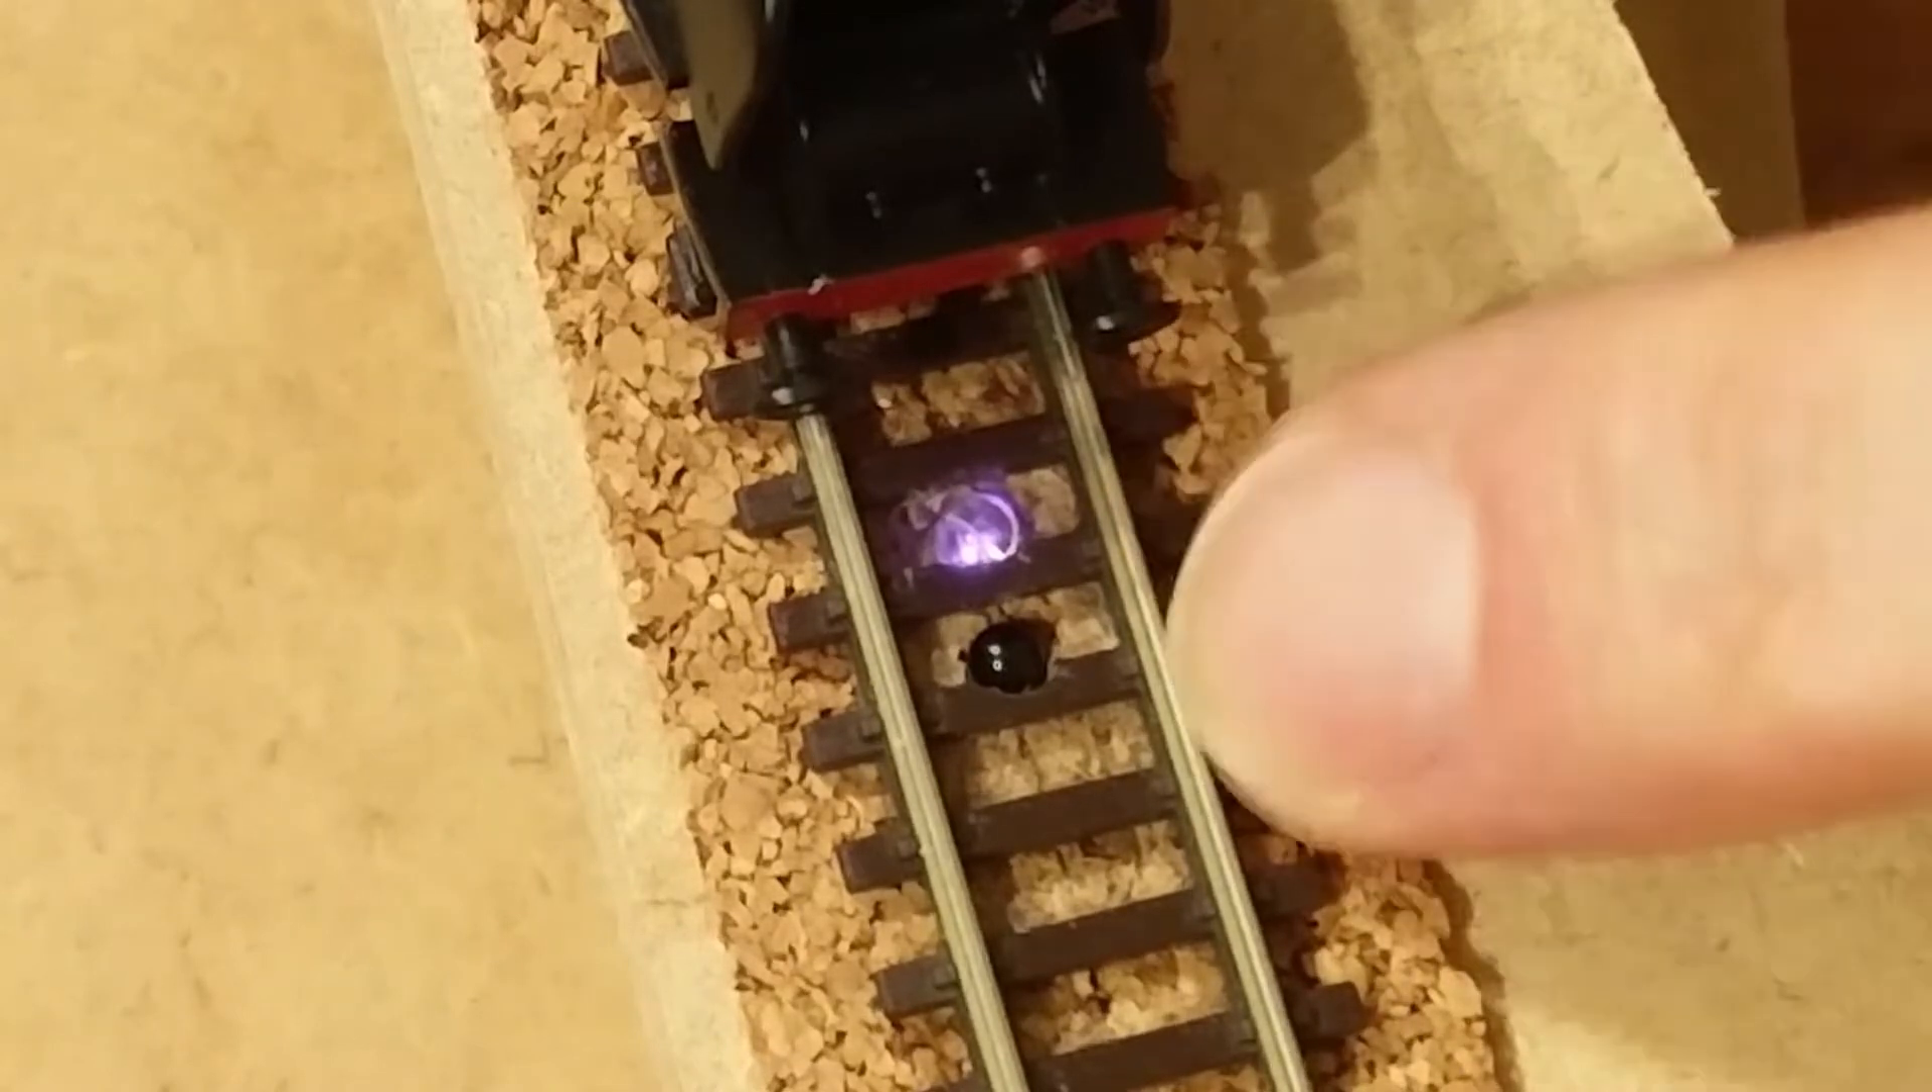So I've managed to embed these components in the track in adjacent sleepers. And they fit almost perfectly between.